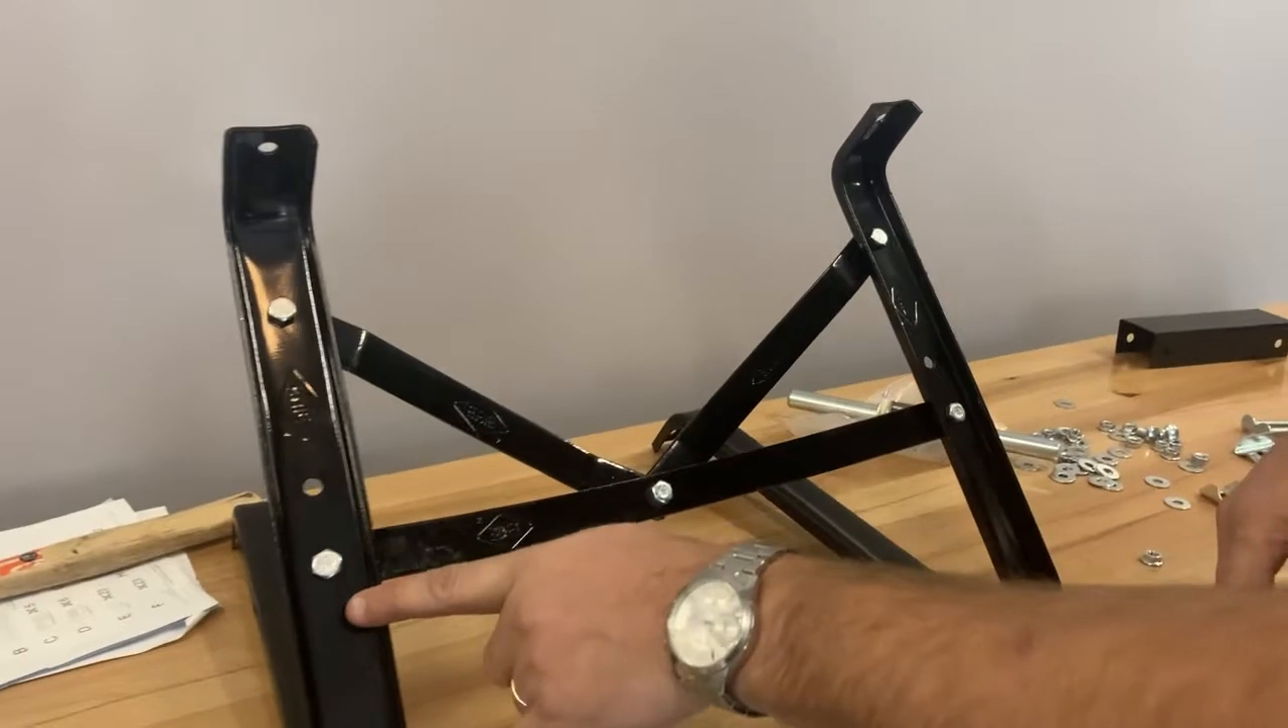Okay, so the leg assembly is now complete.